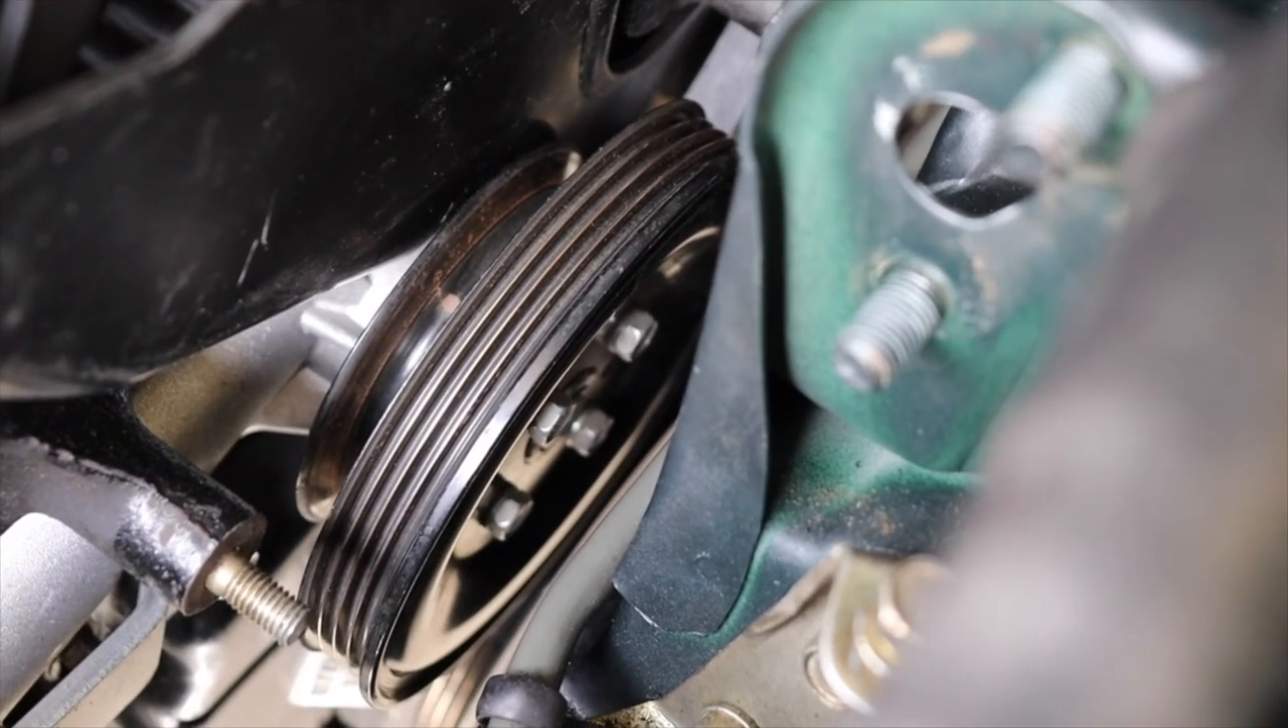Alright, we've got the water pump pulley installed.